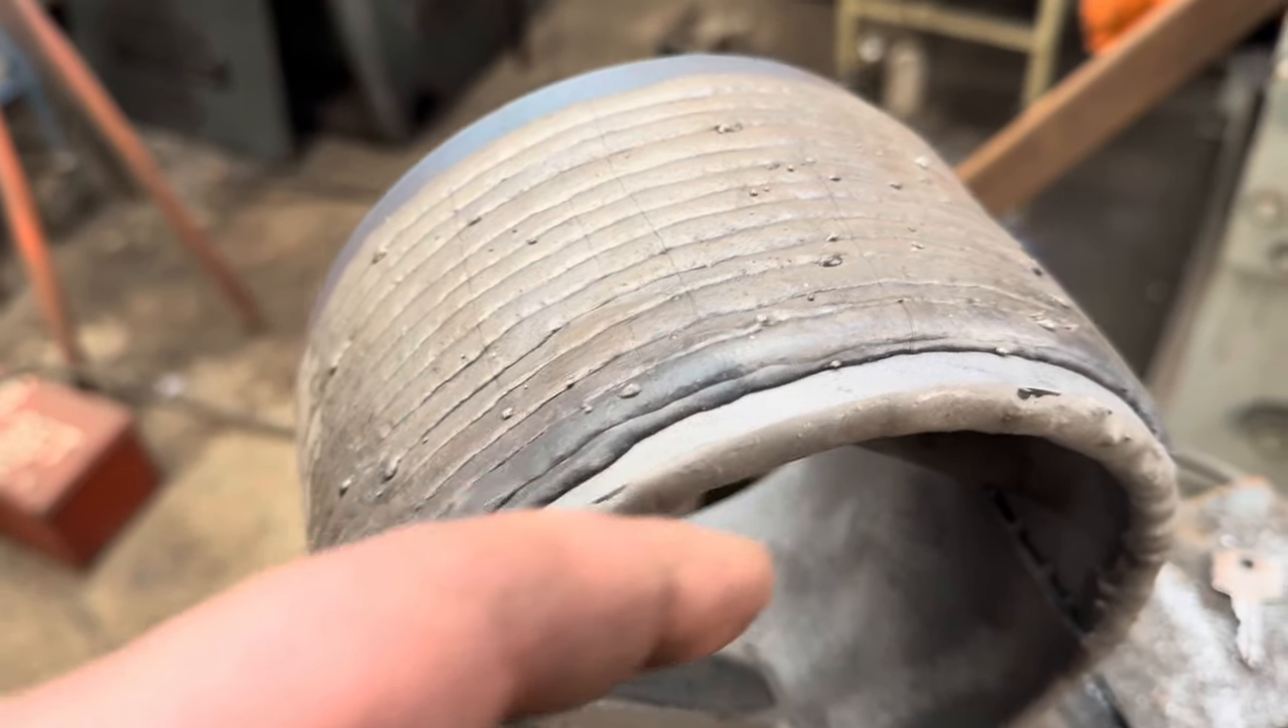We've got a nice bead of wire rope hard facing material around there but we've still got this little gap at the edge here between the hard facing and the edge.